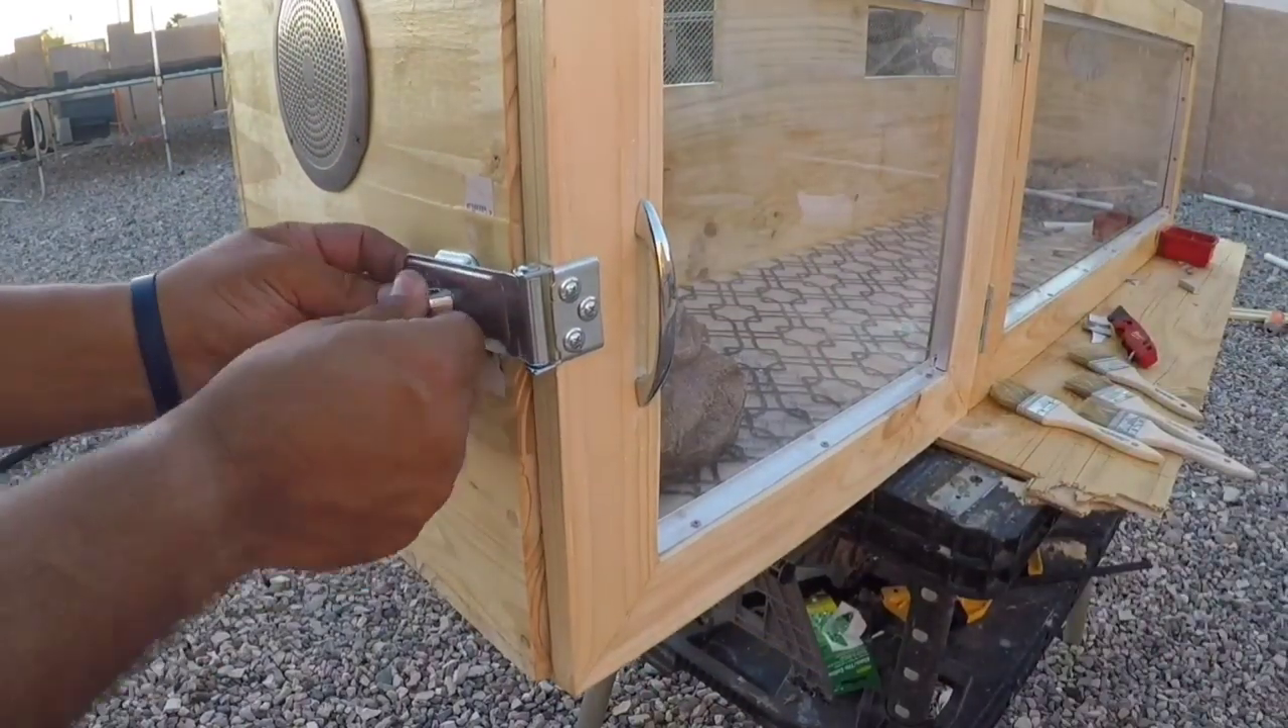The last thing we did was put a latch here.